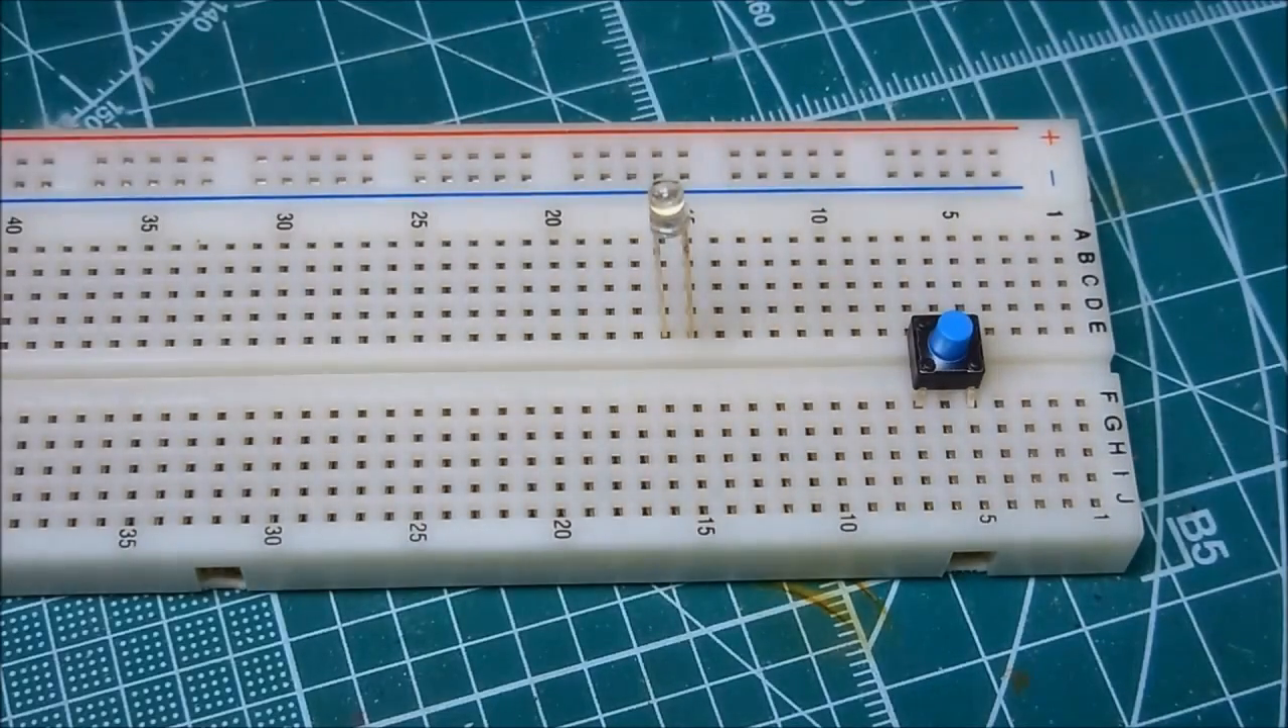Now, that LED is in place, okay?